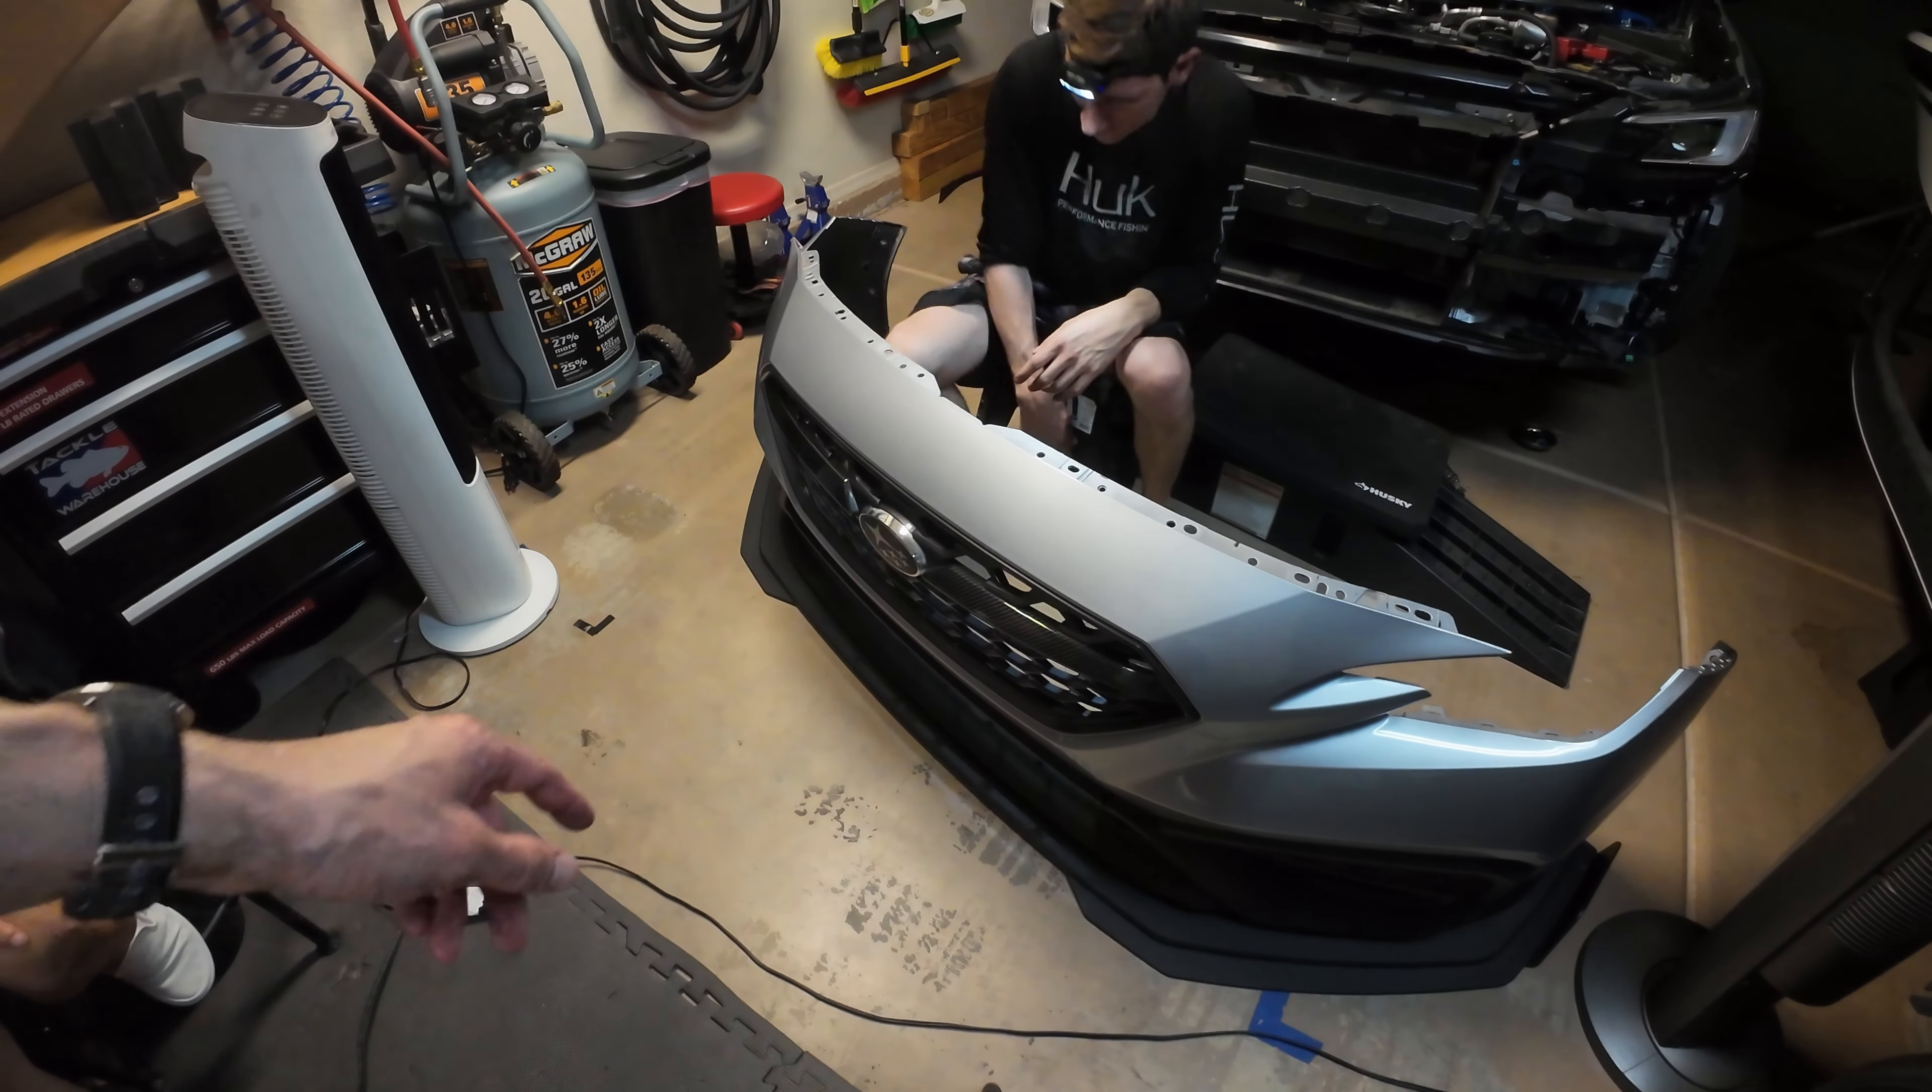So as you guys see the front bumper is removed and there are how many bolts are right there.